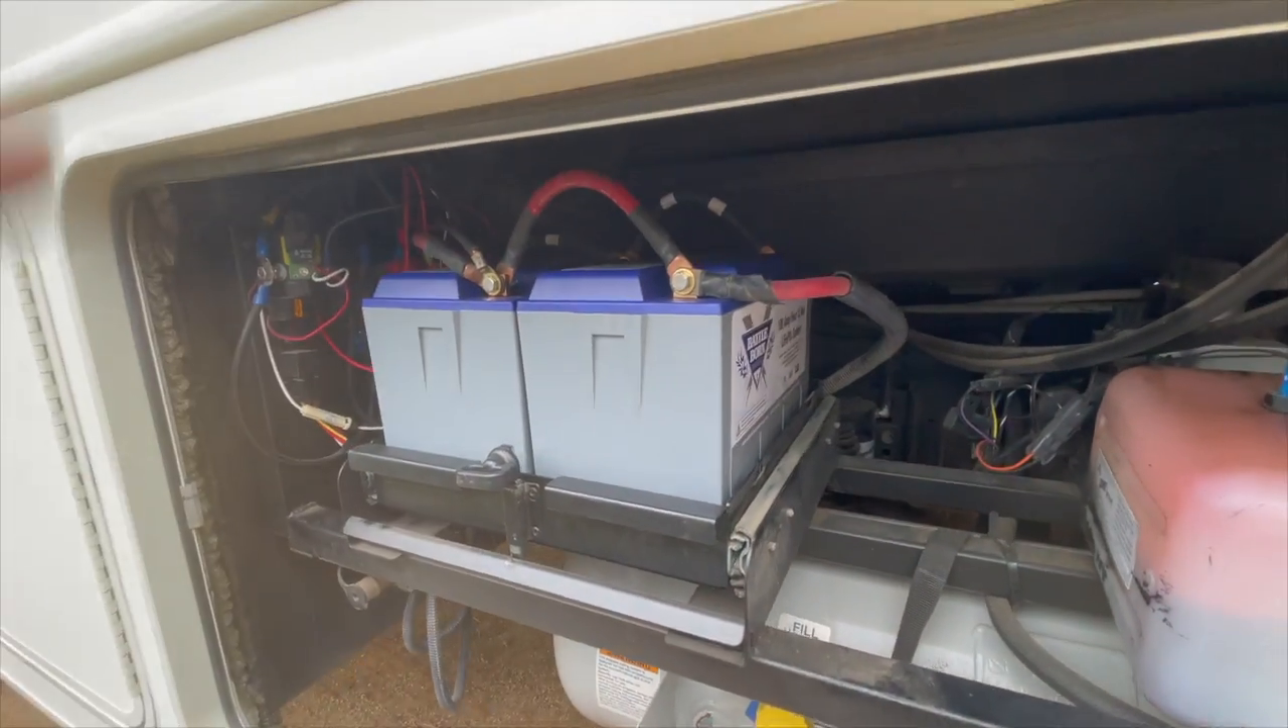I still have to put my straps on the batteries to keep them from going anywhere, but you can see they fit perfectly inside.